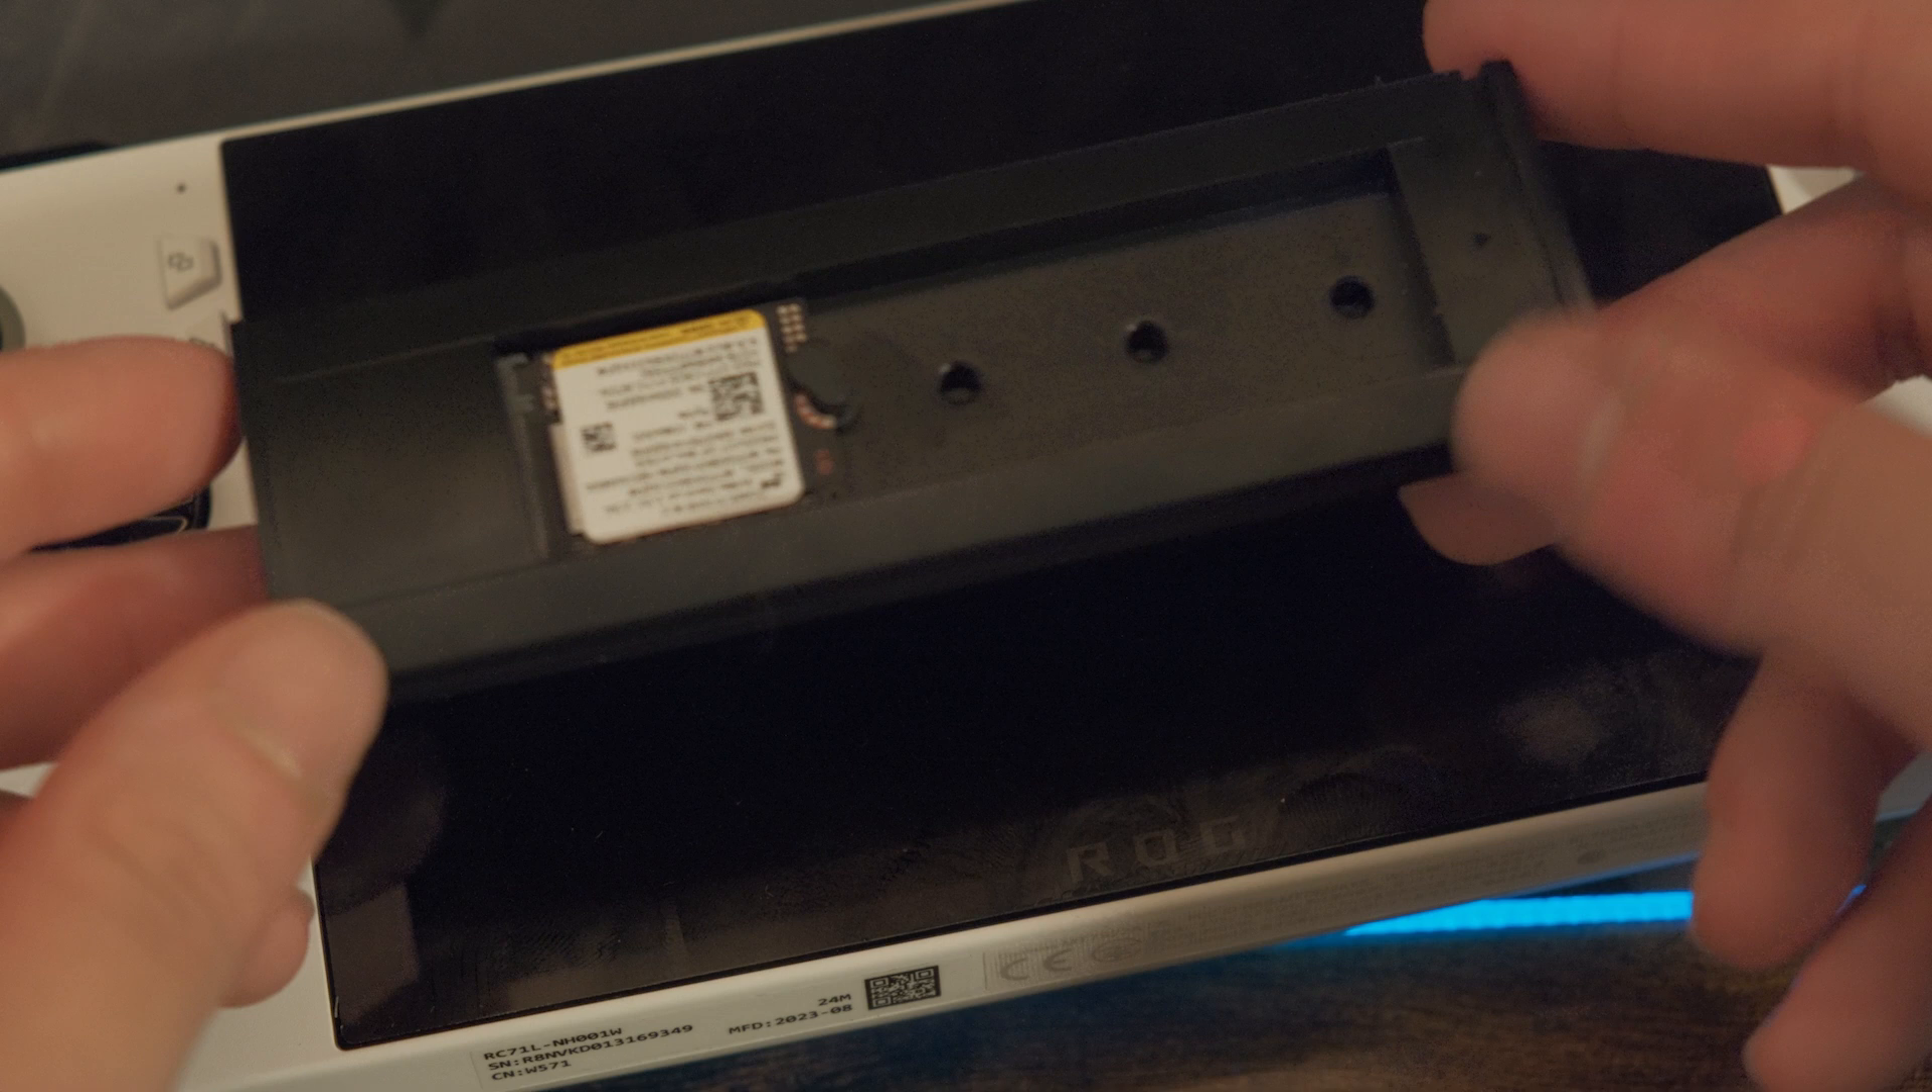So I've installed this SSD in this little caddy and this allows the SSD to be converted to a USB-C cable.